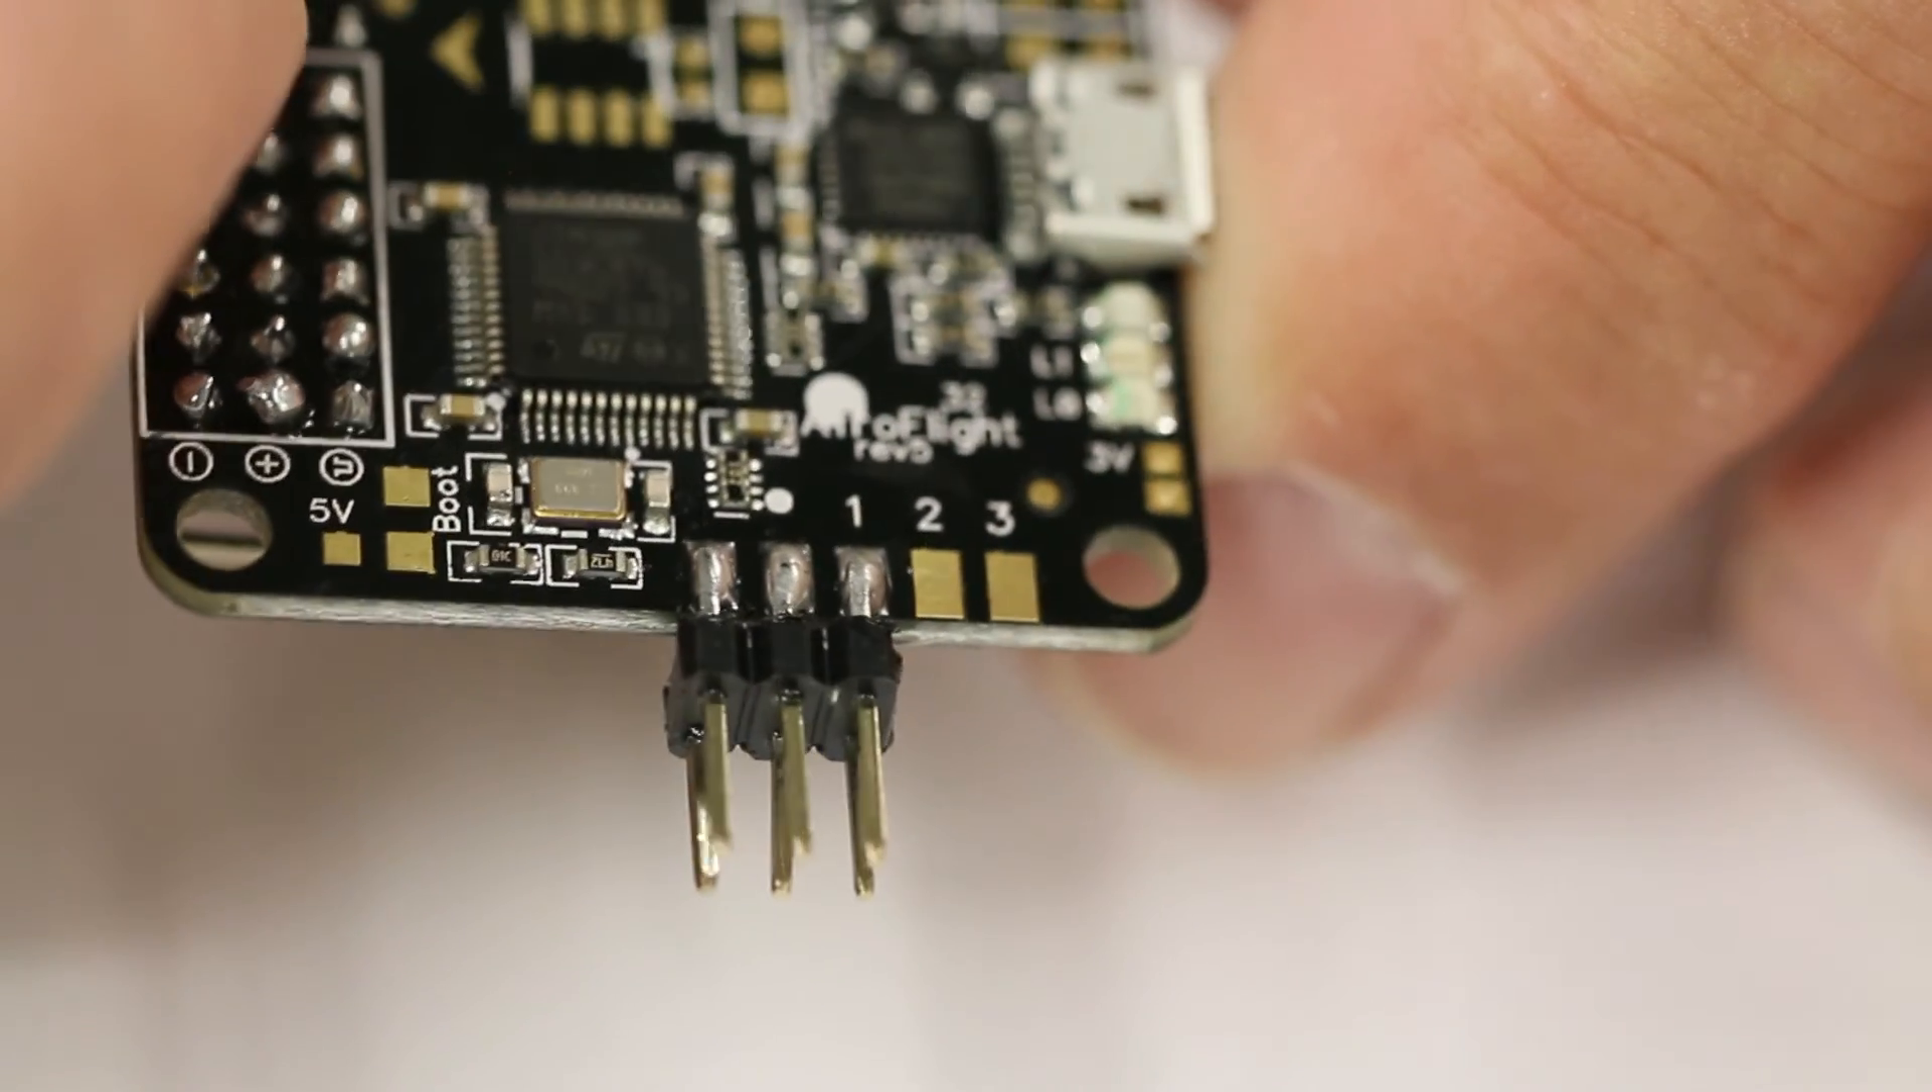I can pull this off now and I have my pin on this side which is lining up pretty good.